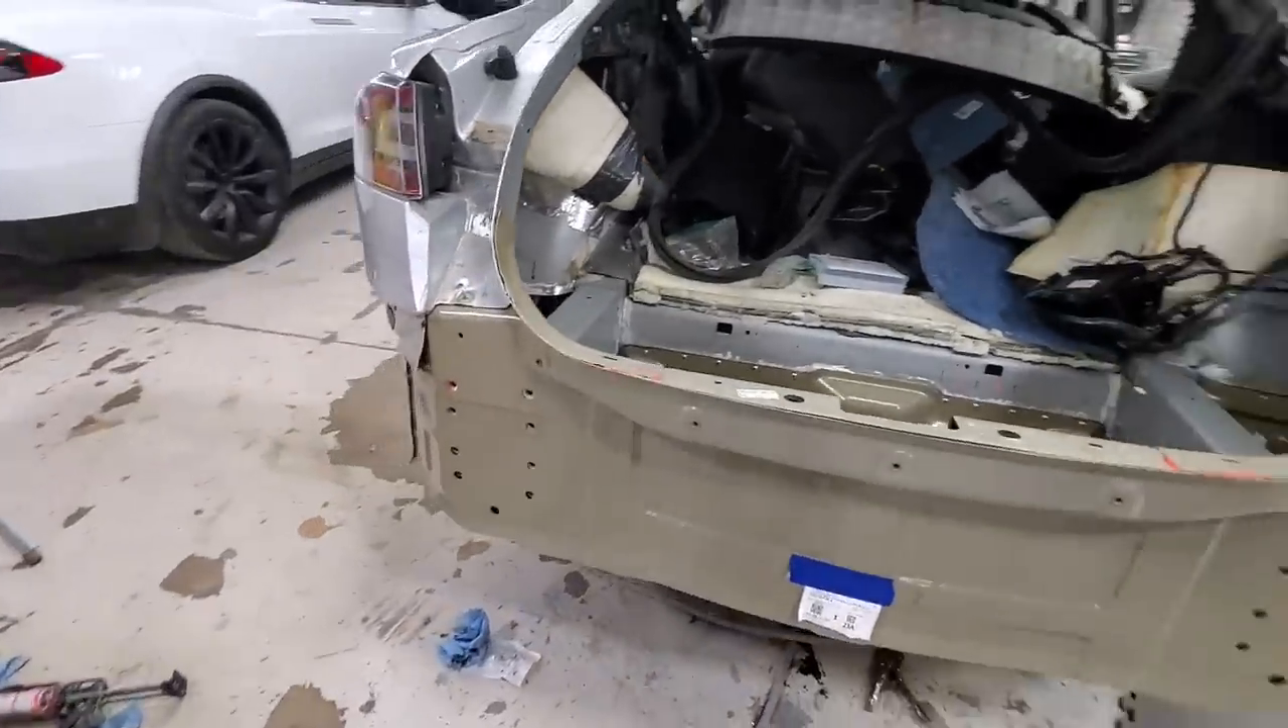So we won't get the rear bumper on just yet. I'm going to have them repaint that with the updated front bumper and some new parking sensors that we bought.